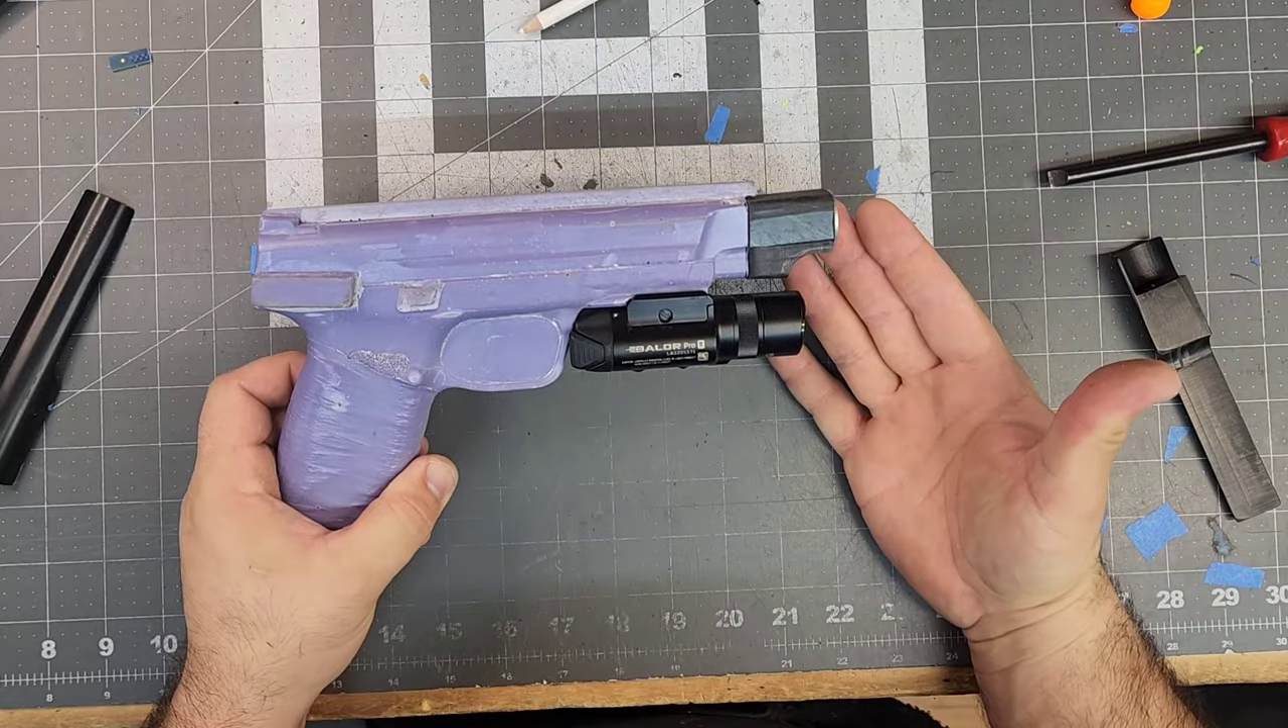And we have the Balder Pro R mounted.